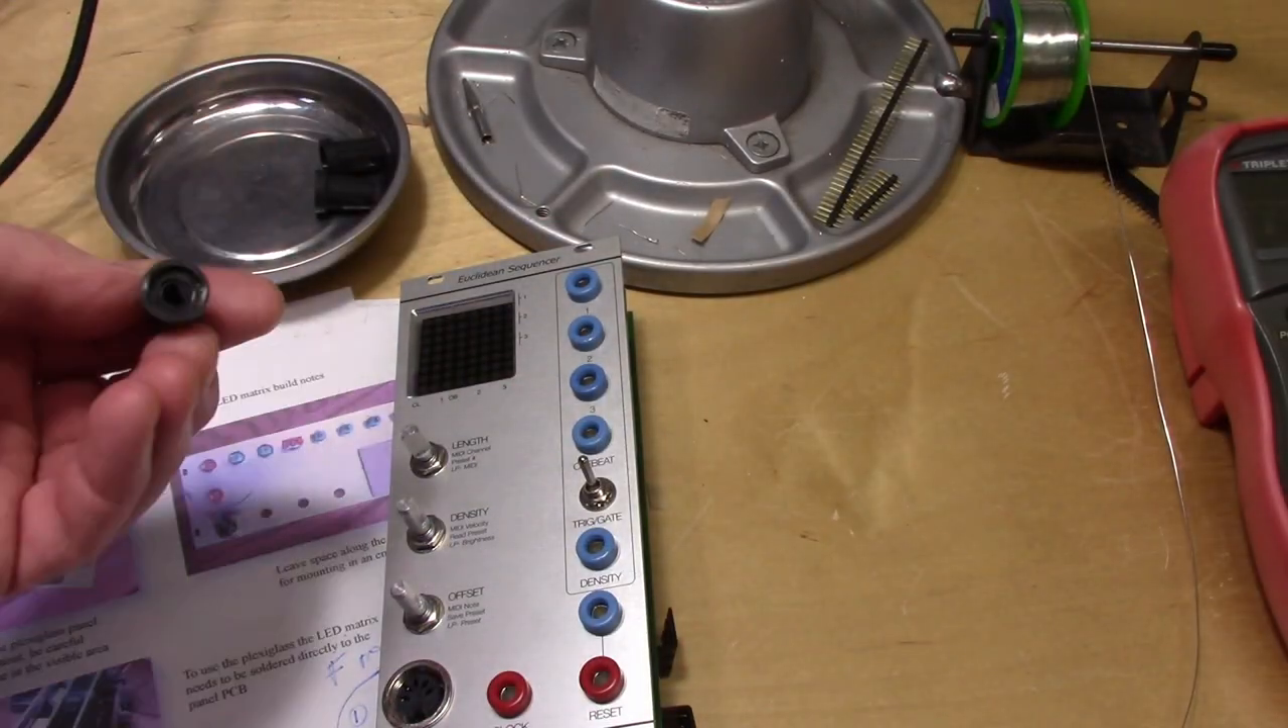One very last thing to do, and that is to put the knobs on.